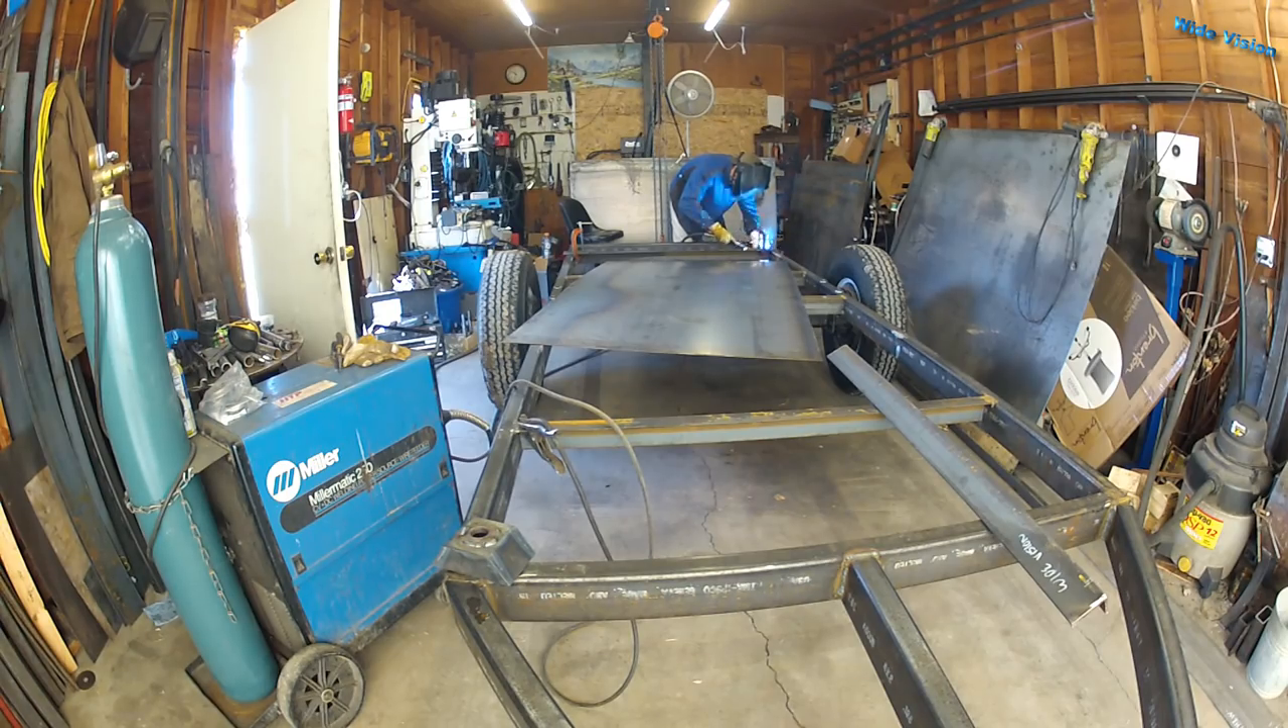Cross members are in we are past that hurdle now.